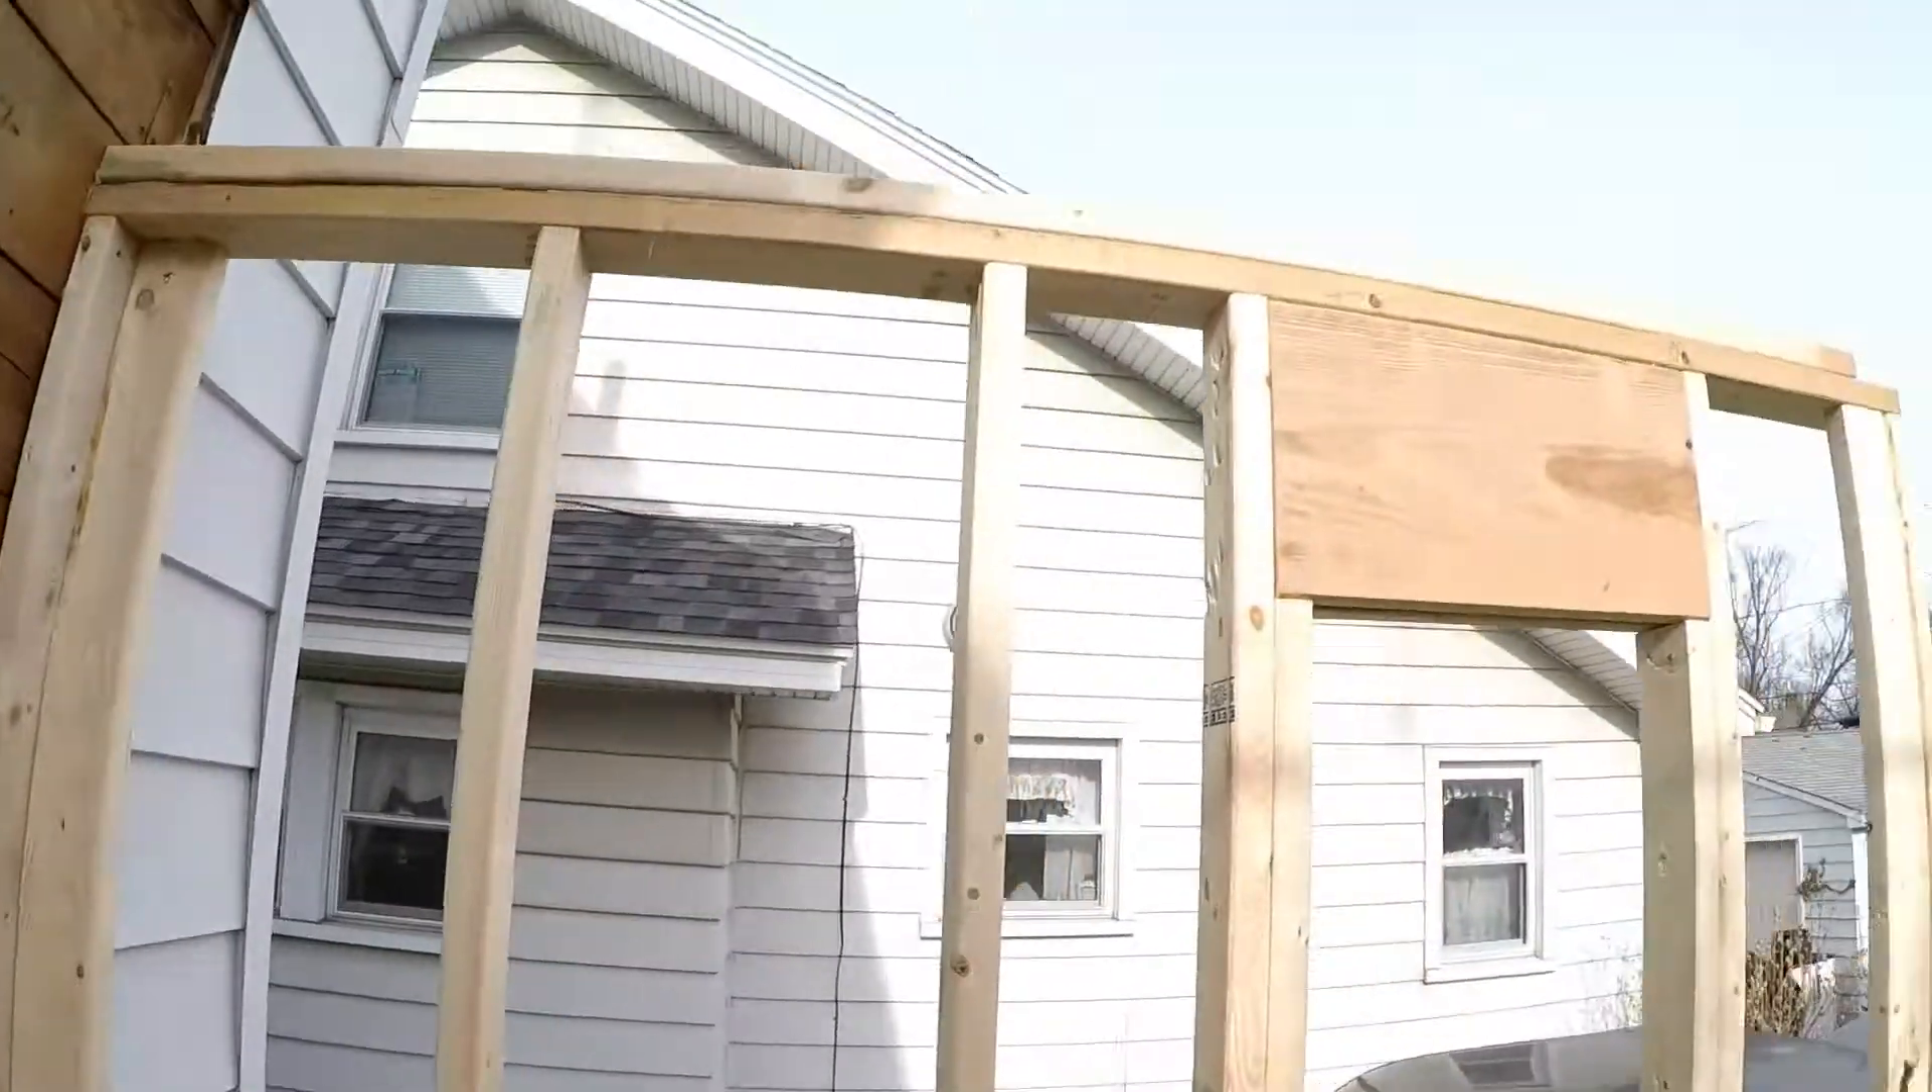A double top plate is on.